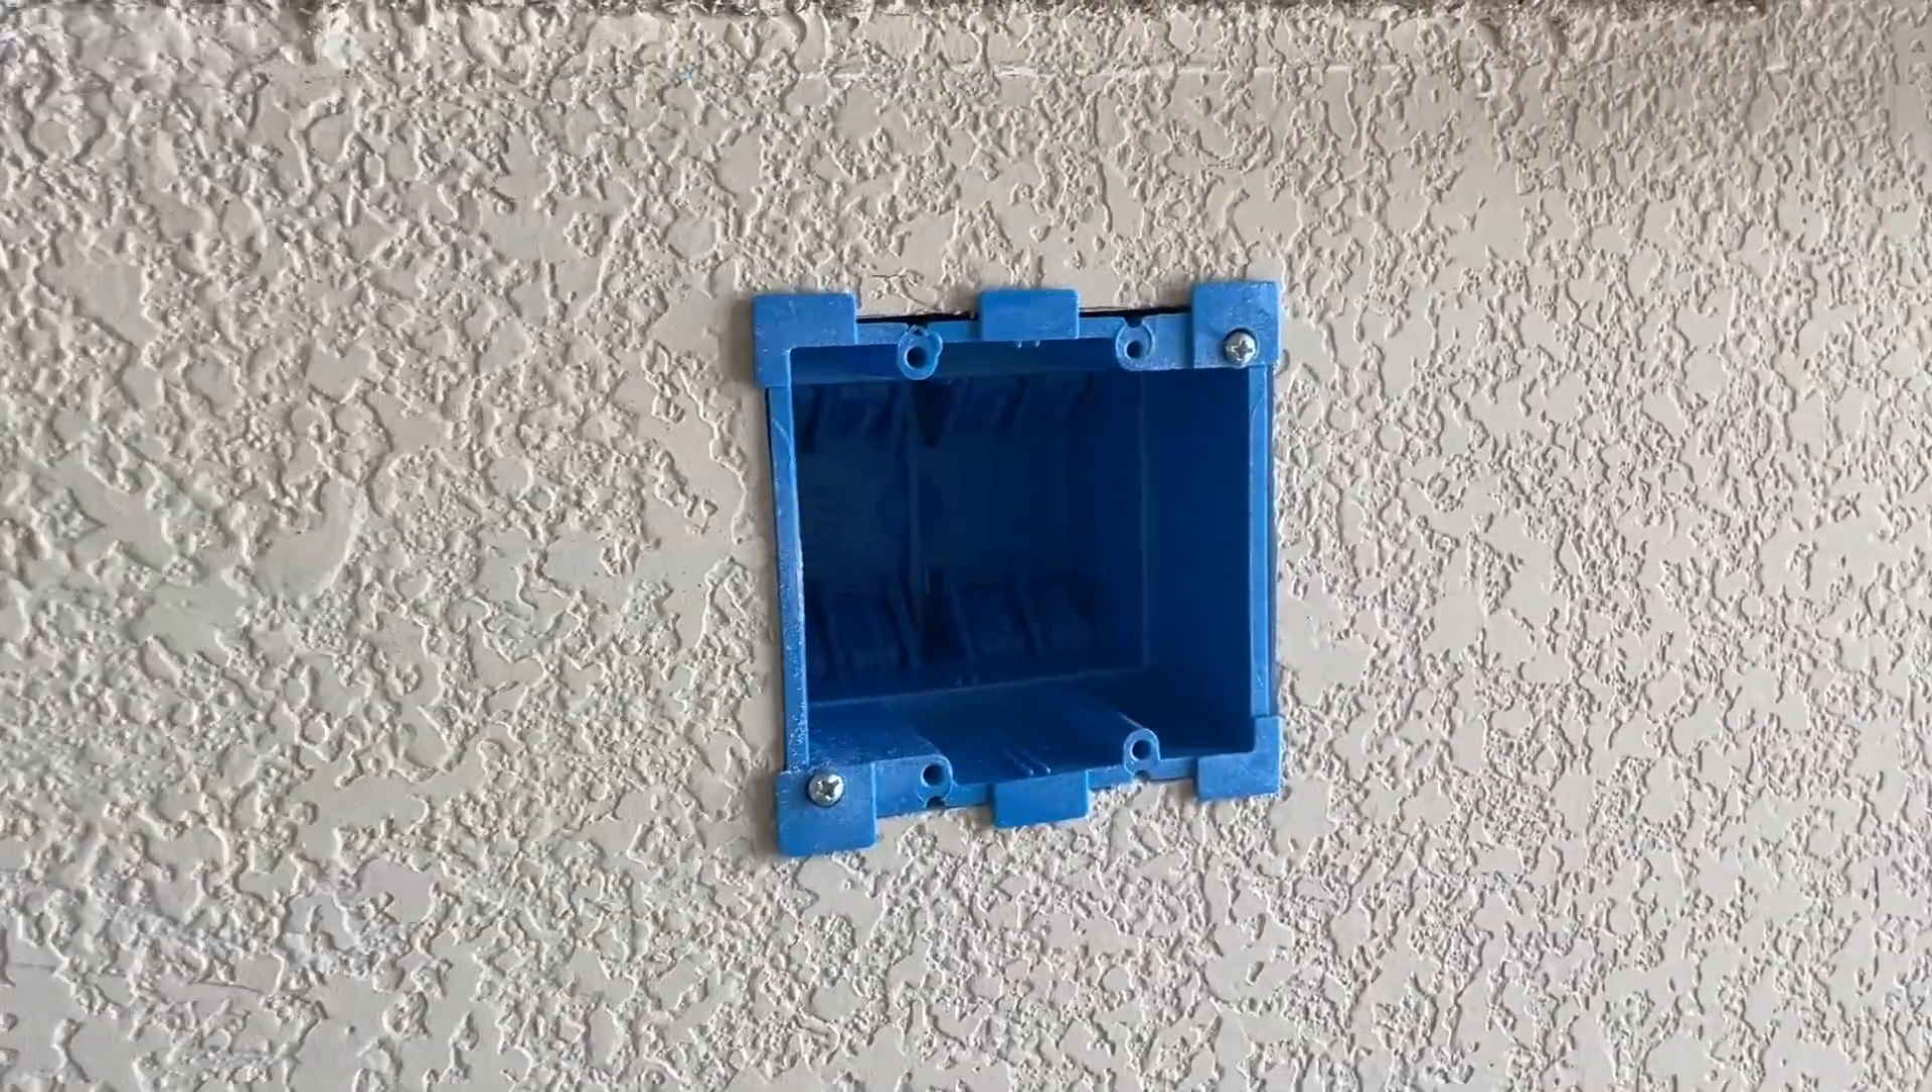Let's see if our 2 -gang old work electrical box fits in the hole. It fits just fine.